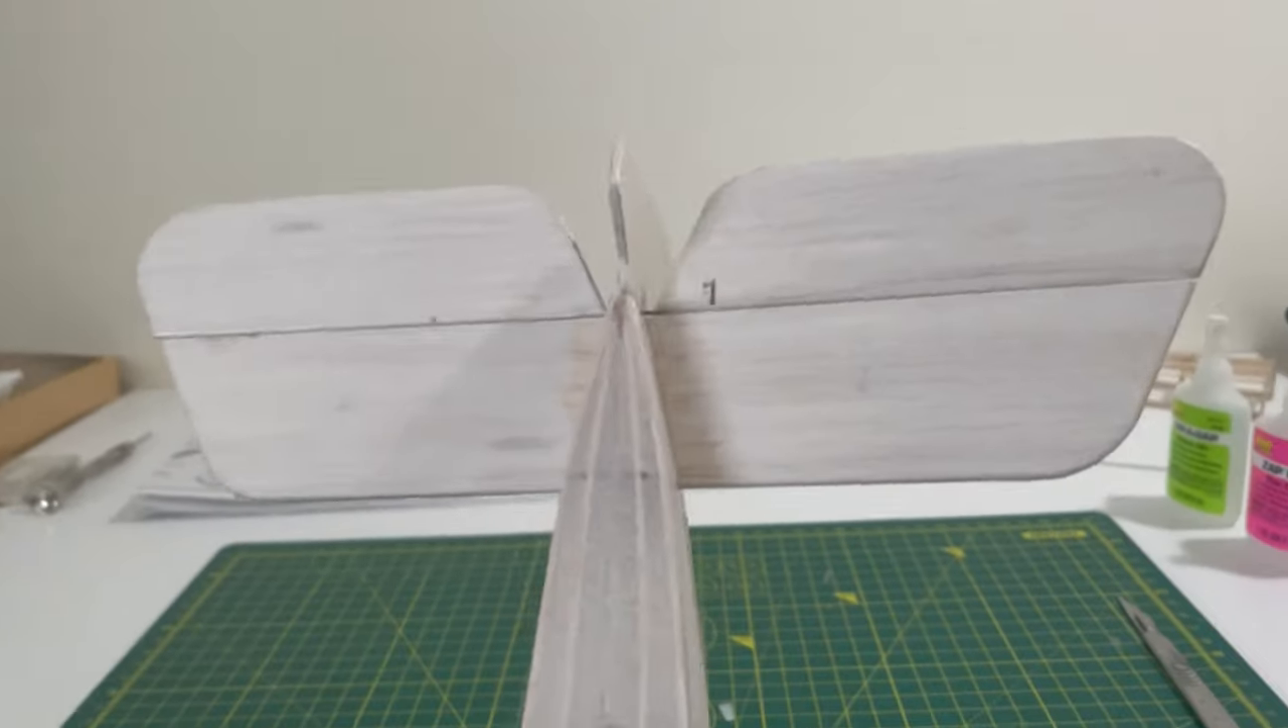Stabiliser and rudder. Glued in position. Slit the paper. Slid the stabiliser into place.